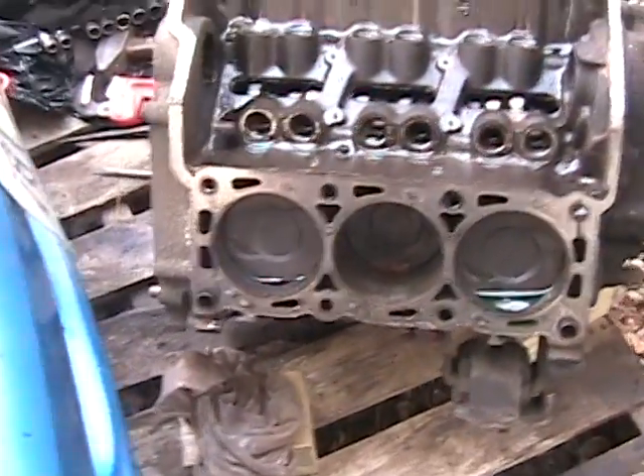Hey guys, so you can see that I've stripped my motor a little bit more, got the heads off, the intake and everything.